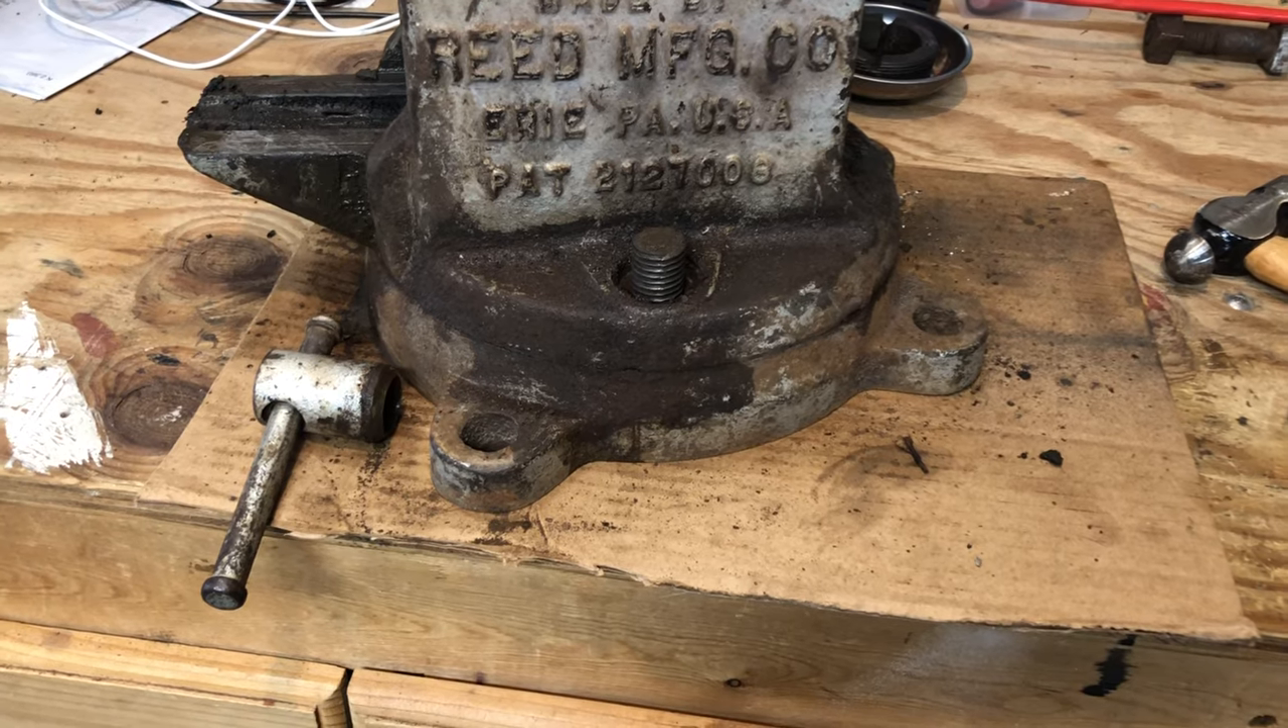We've managed to get the handle off.